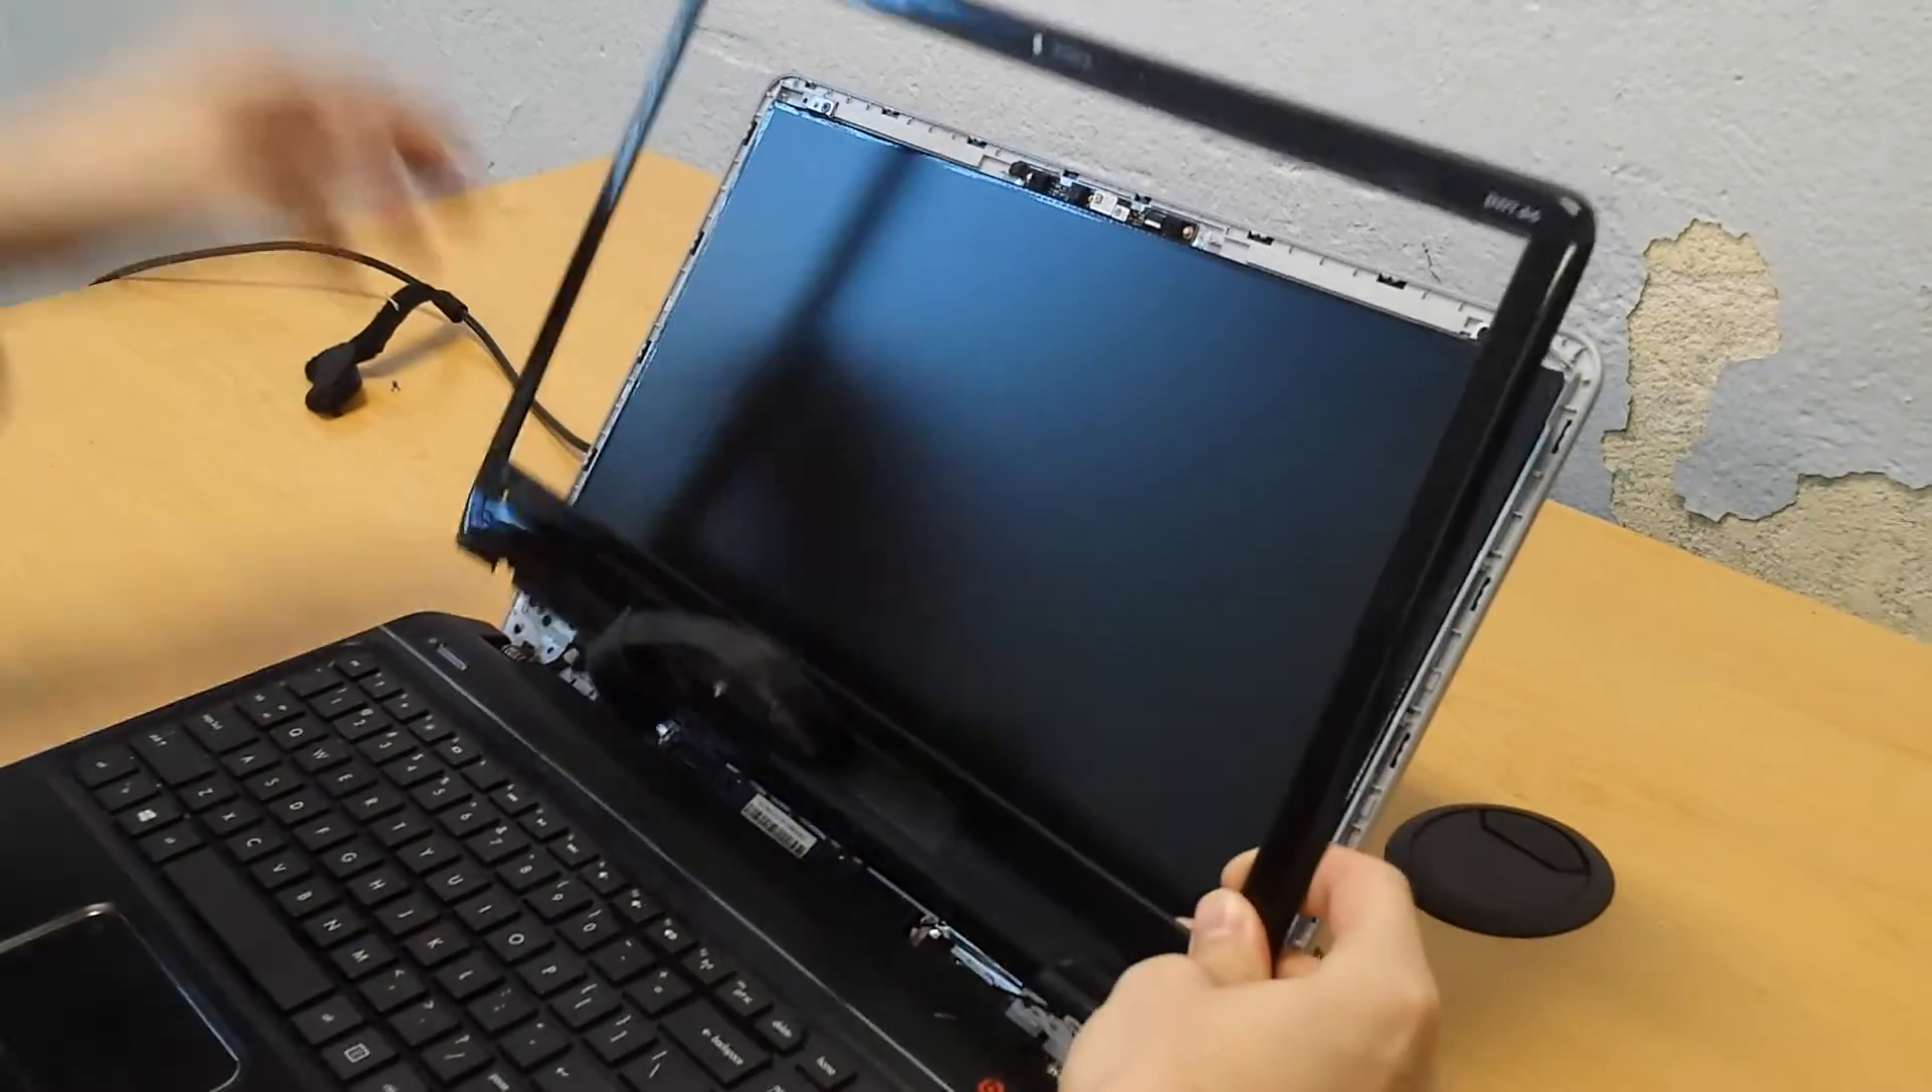The only thing left is to put the plastic bezel back on.